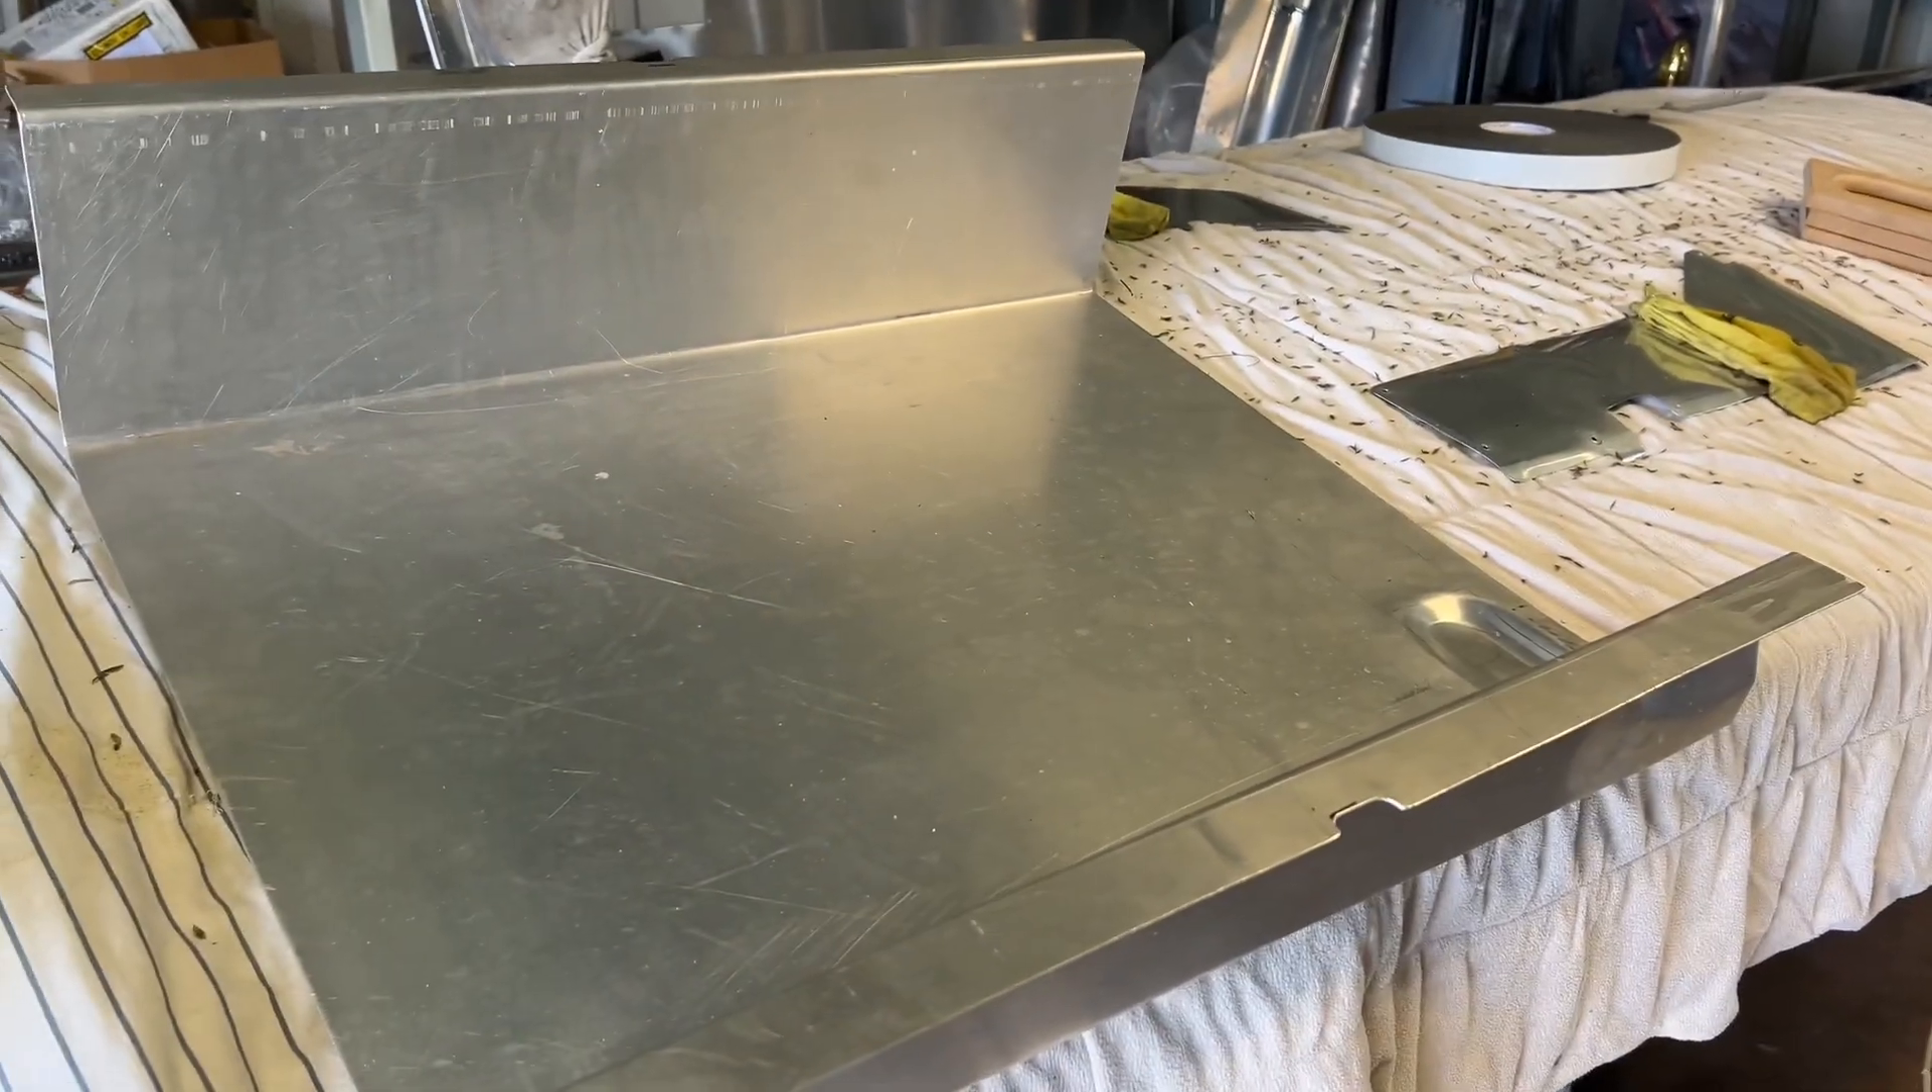So first off I haven't welded the sides up.